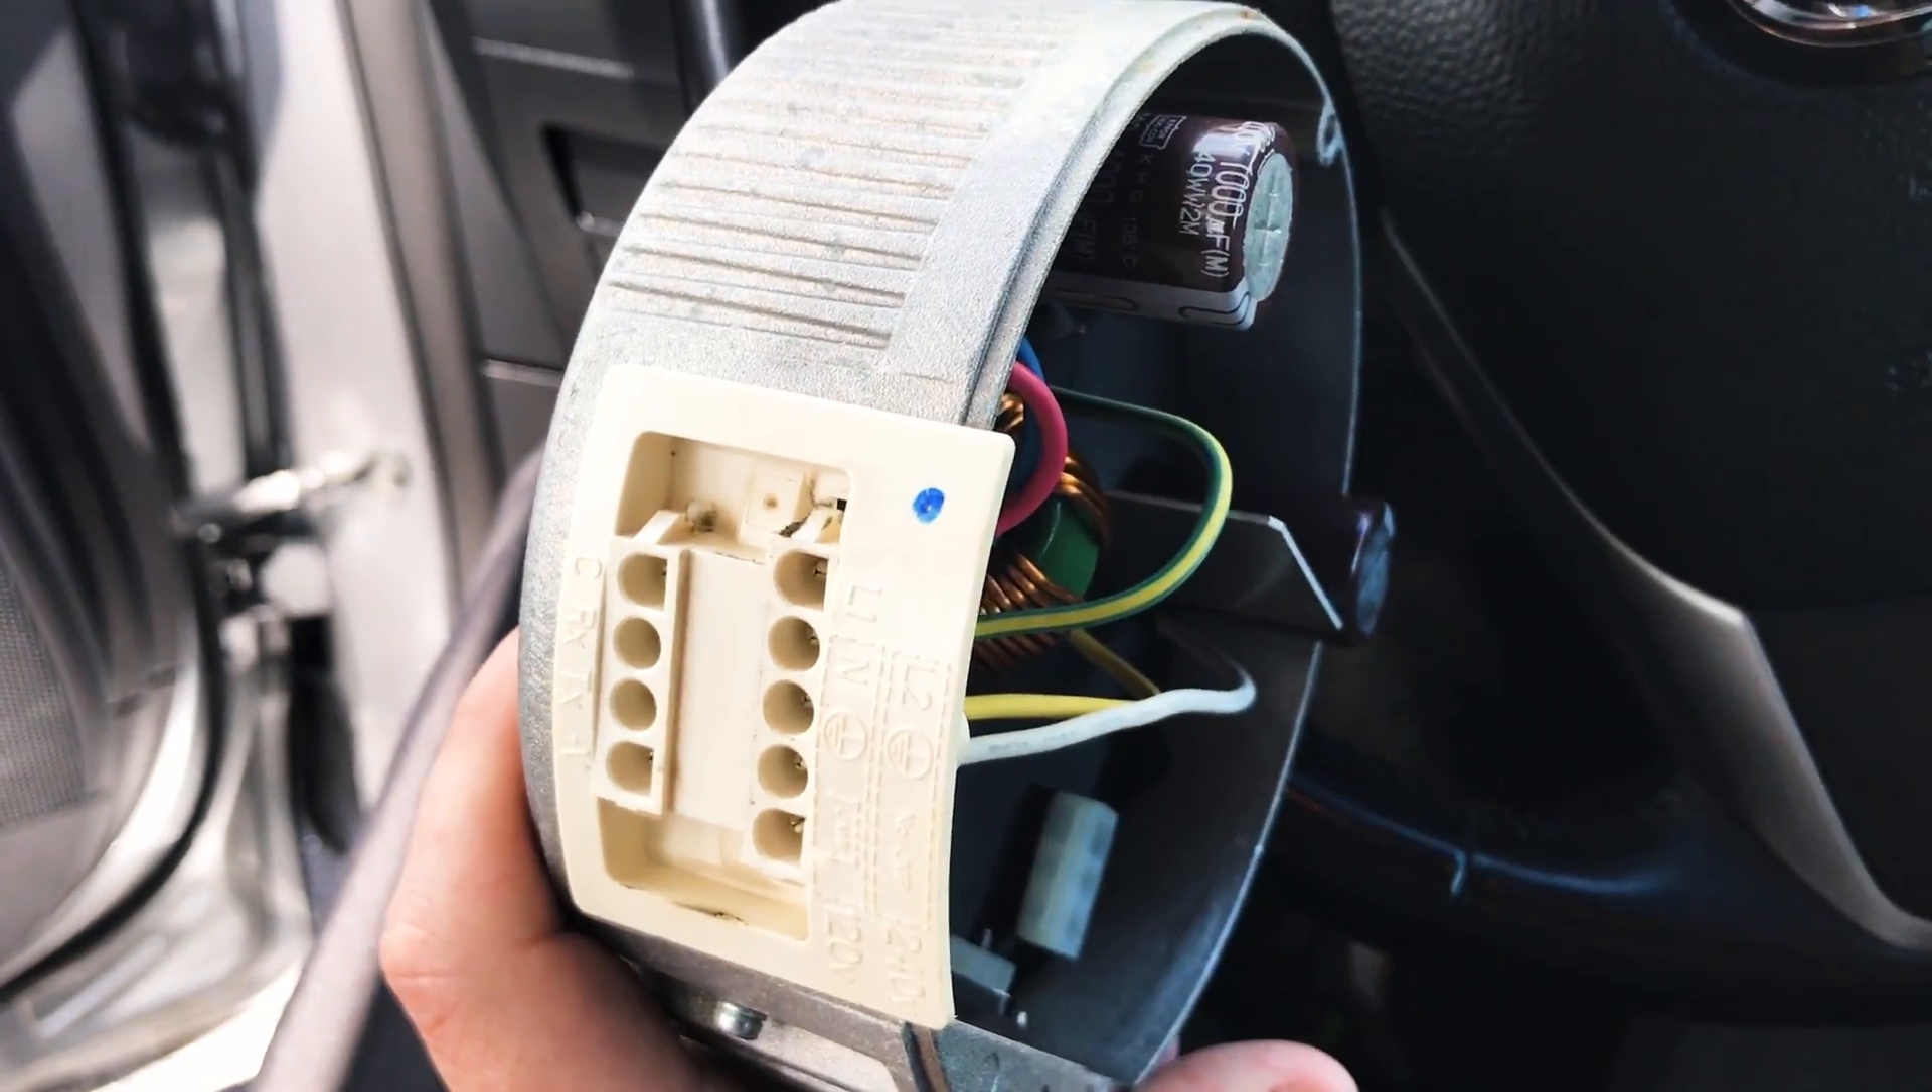So I went ahead and pulled the old module out.